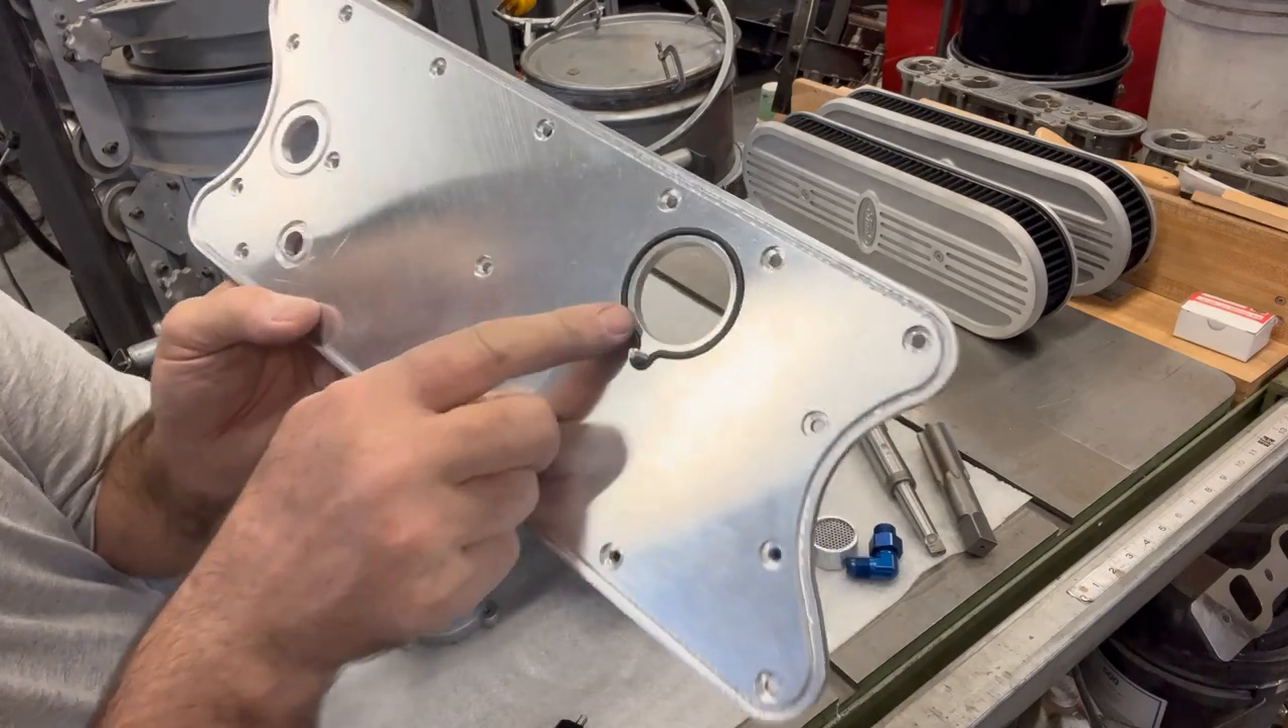And you can see I've got the O -ring sitting in that gland right there.